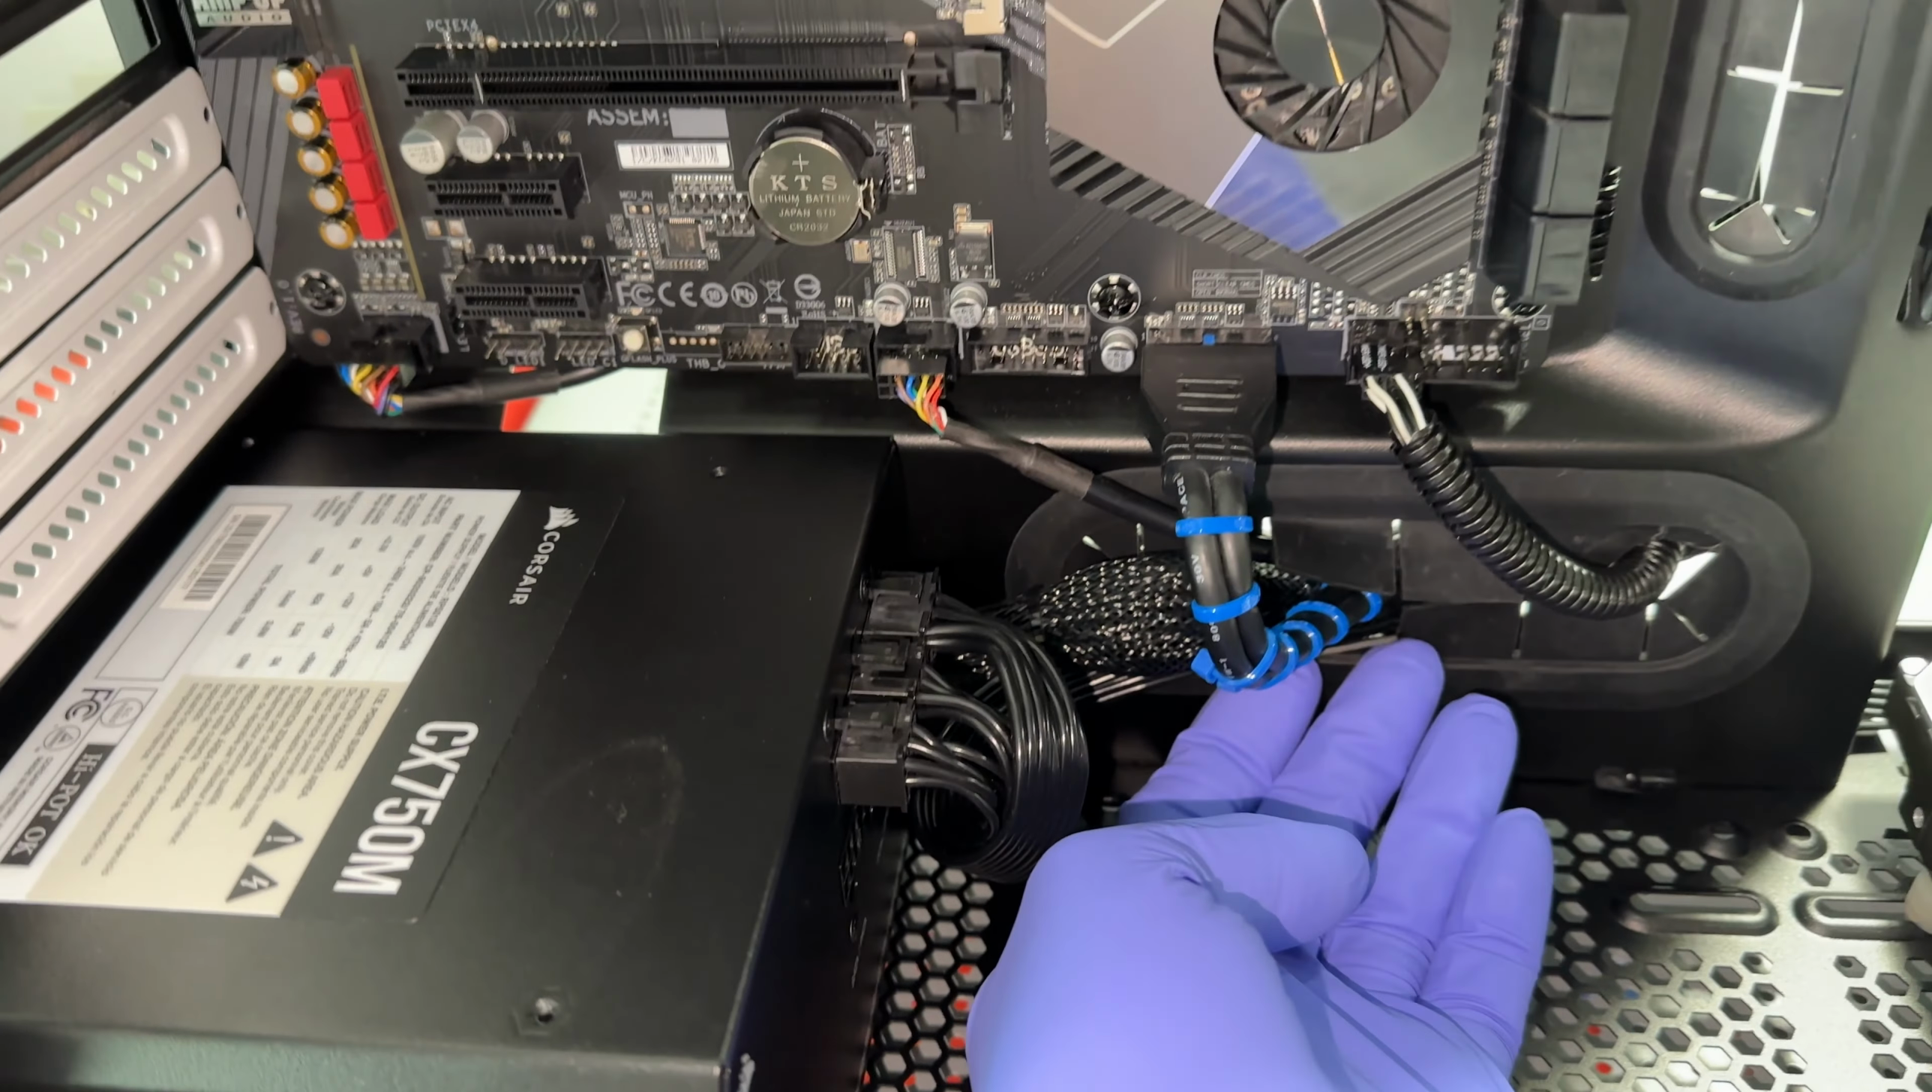Power supply is in and I ran the wires as cleanly as I could going through the back of the case and coming out the sections that they needed to.